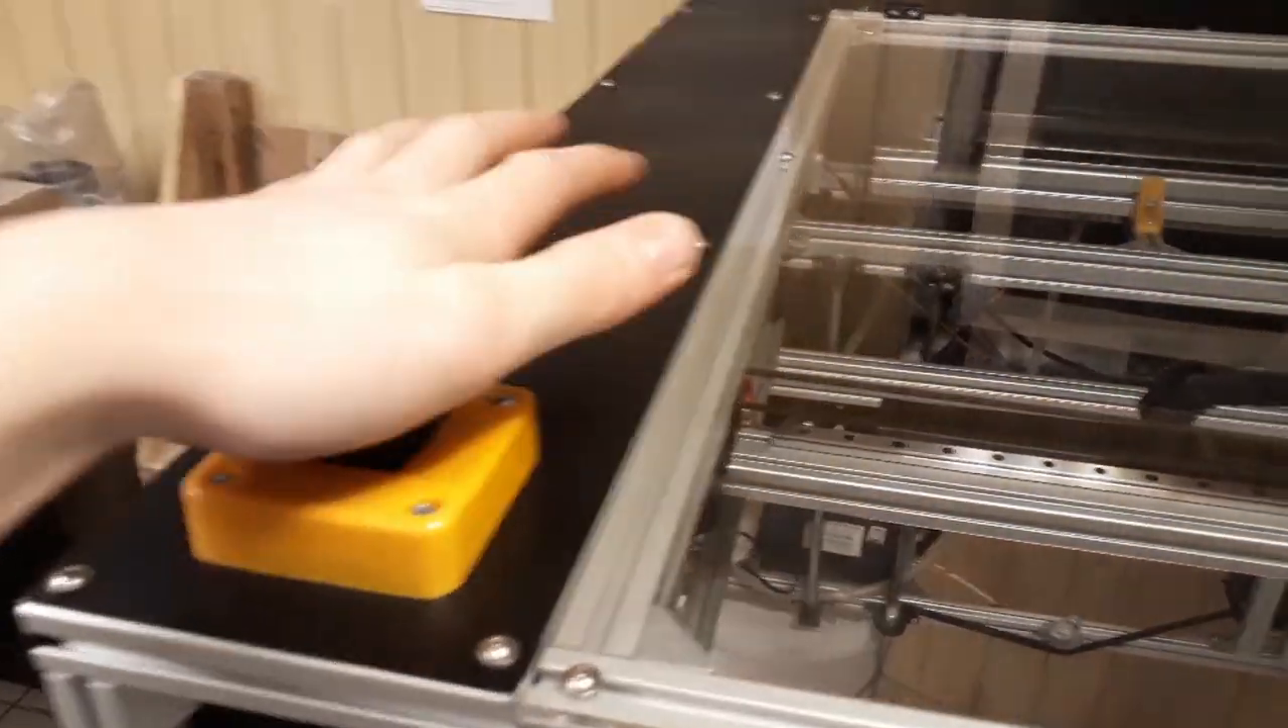I've got this plate now screwed on.